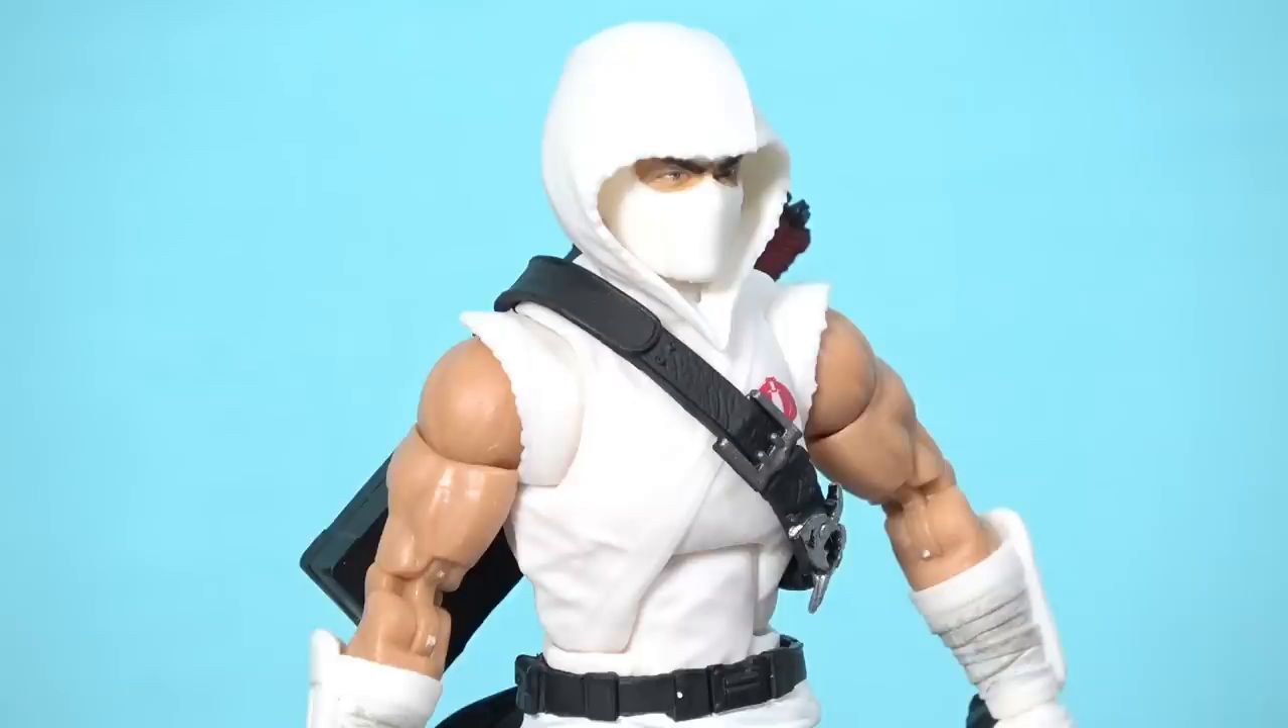When you put the hood accessory on it just doesn't quite sit right and it looks a little bit oversized.